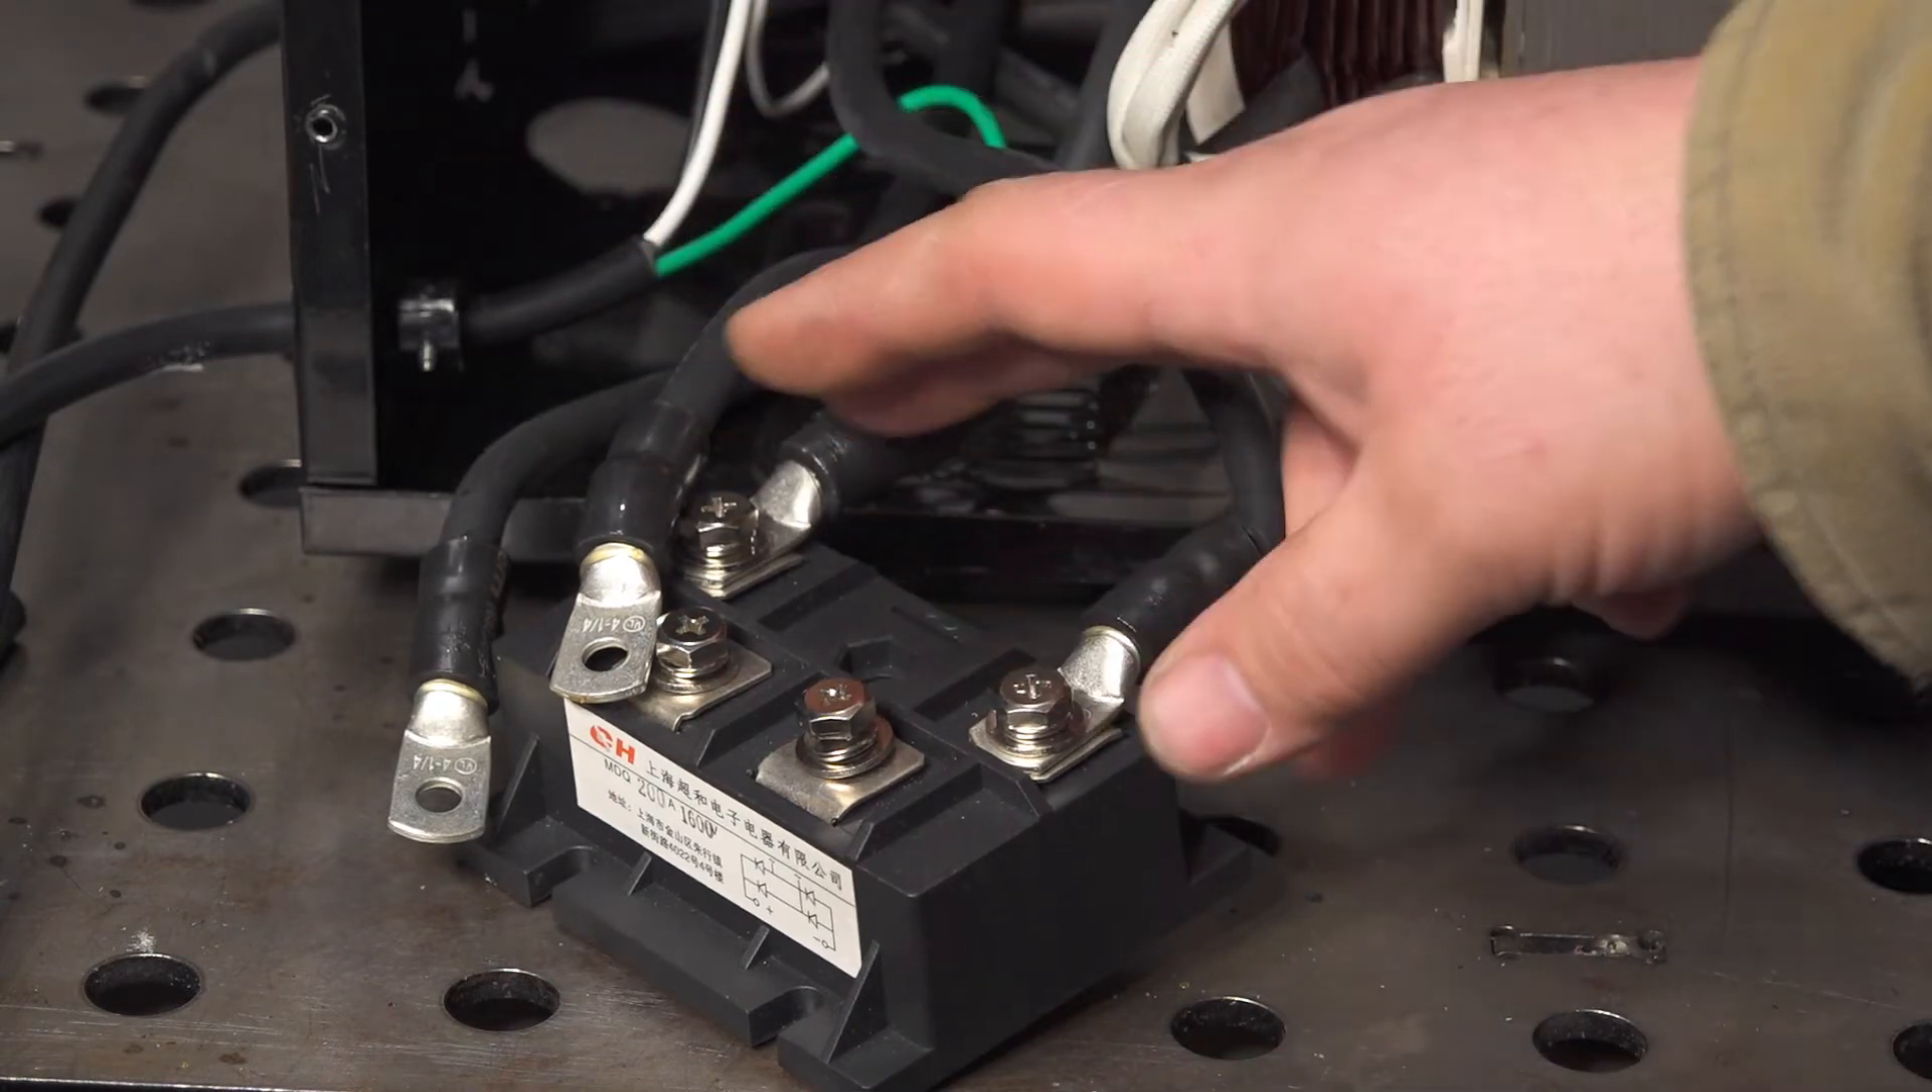And on this side once again I got the wires all soldered and heat shrink tubing onto the terminals and I've only got the AC side landed so far.